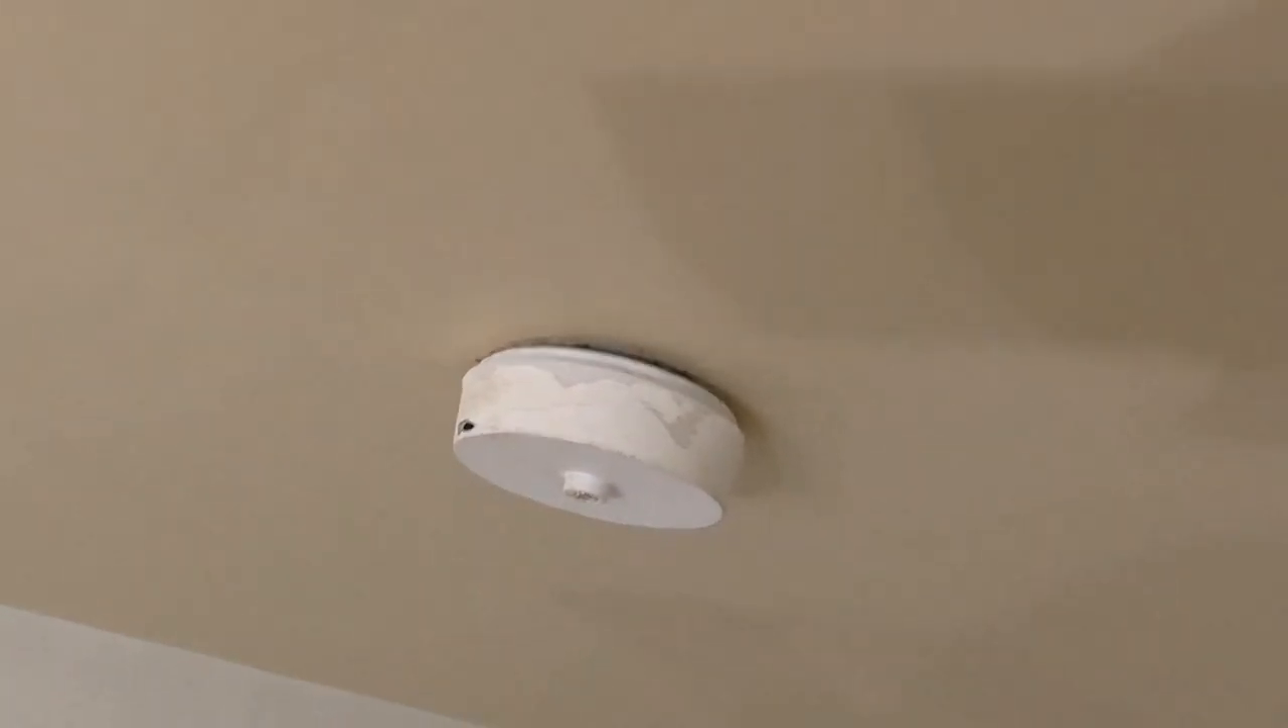I turn the electric off first took the wire off and then I've put the cover back on.